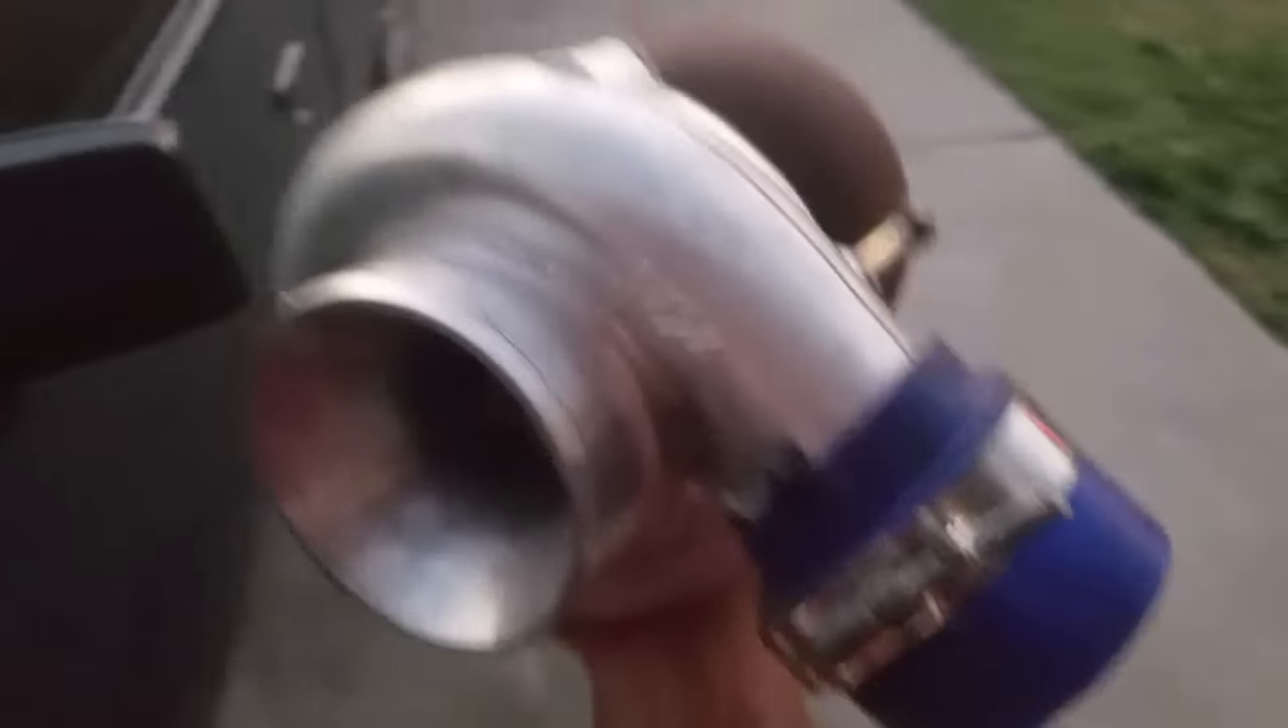As you guys can see i got the turbo out.